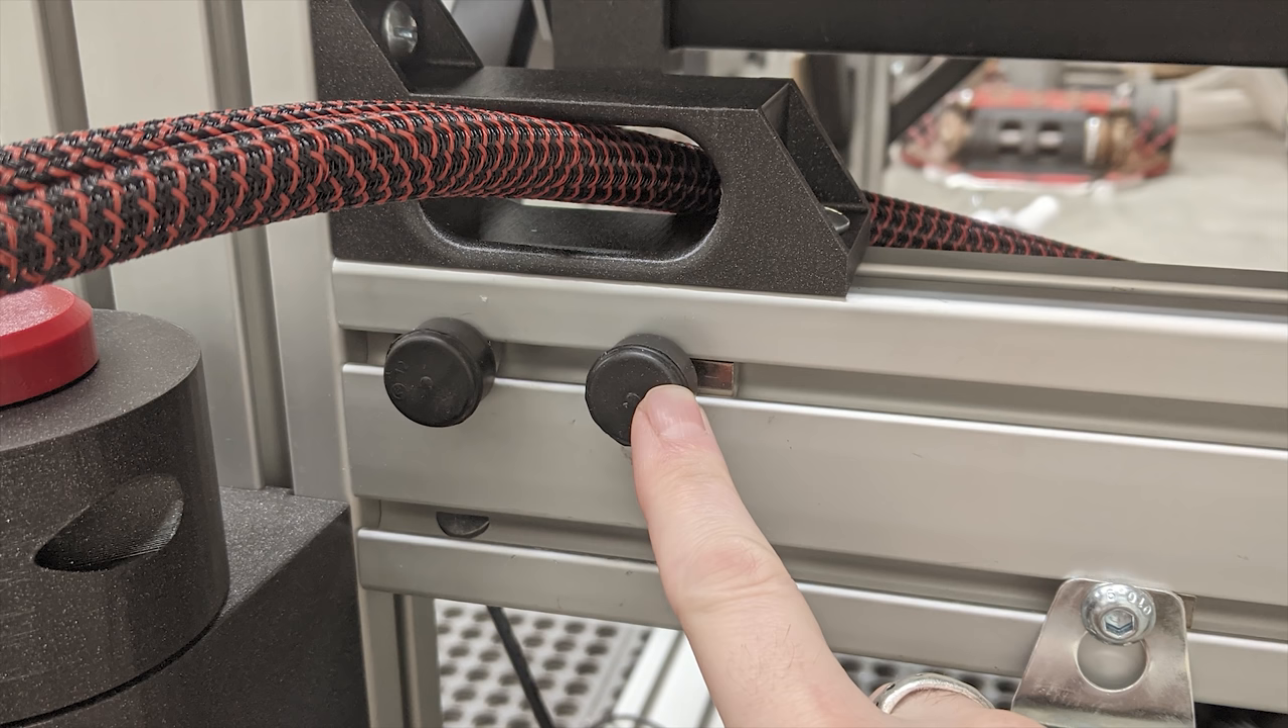I don't know if you can see it in the video, but I did actually add a little bumper down here into the frame. And, then I added two other bumpers against the side of the frame right there.